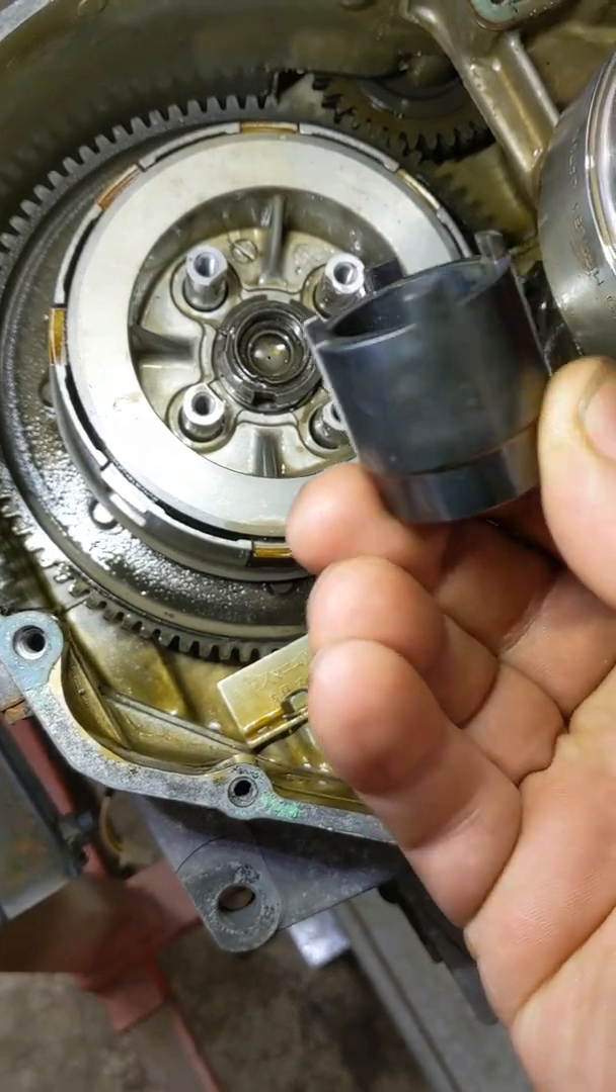Alright so I've got the clutch cover off.